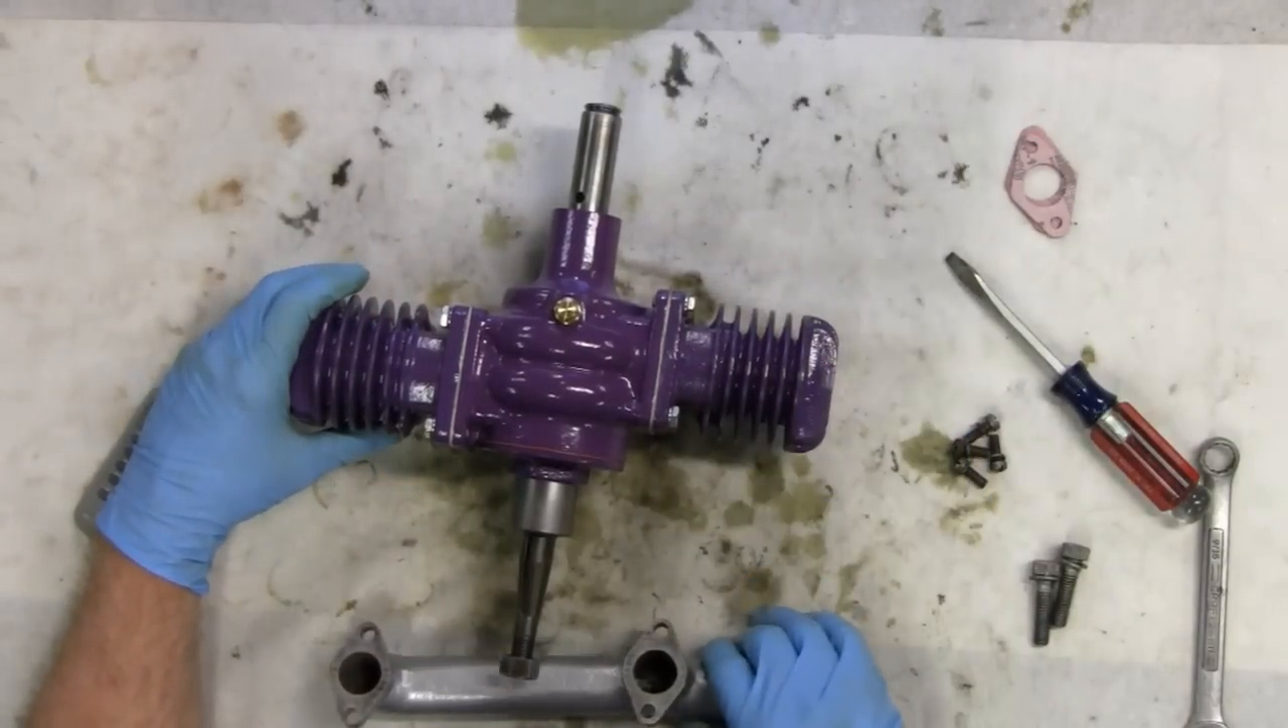Alrighty, I got both the cylinders on.